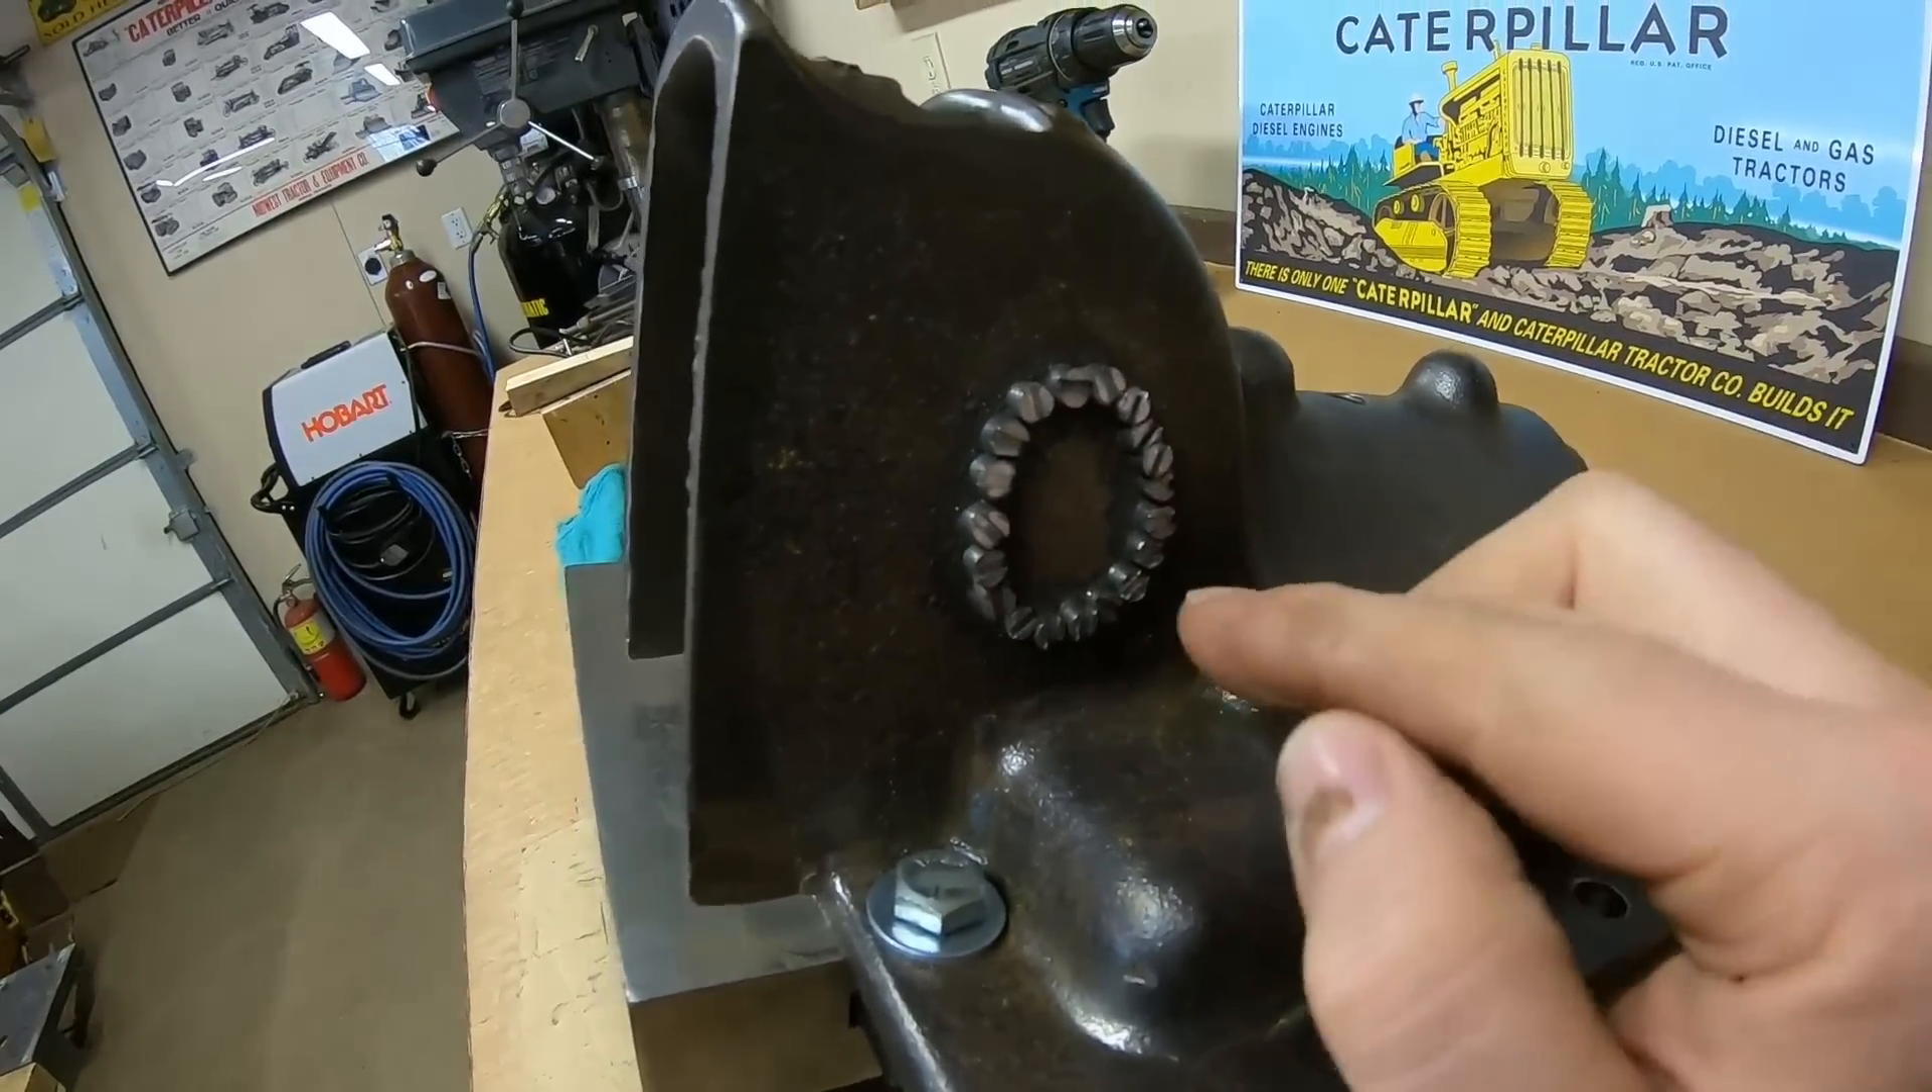I ended up sinking 19 stitch screws to make my way around the entire perimeter.